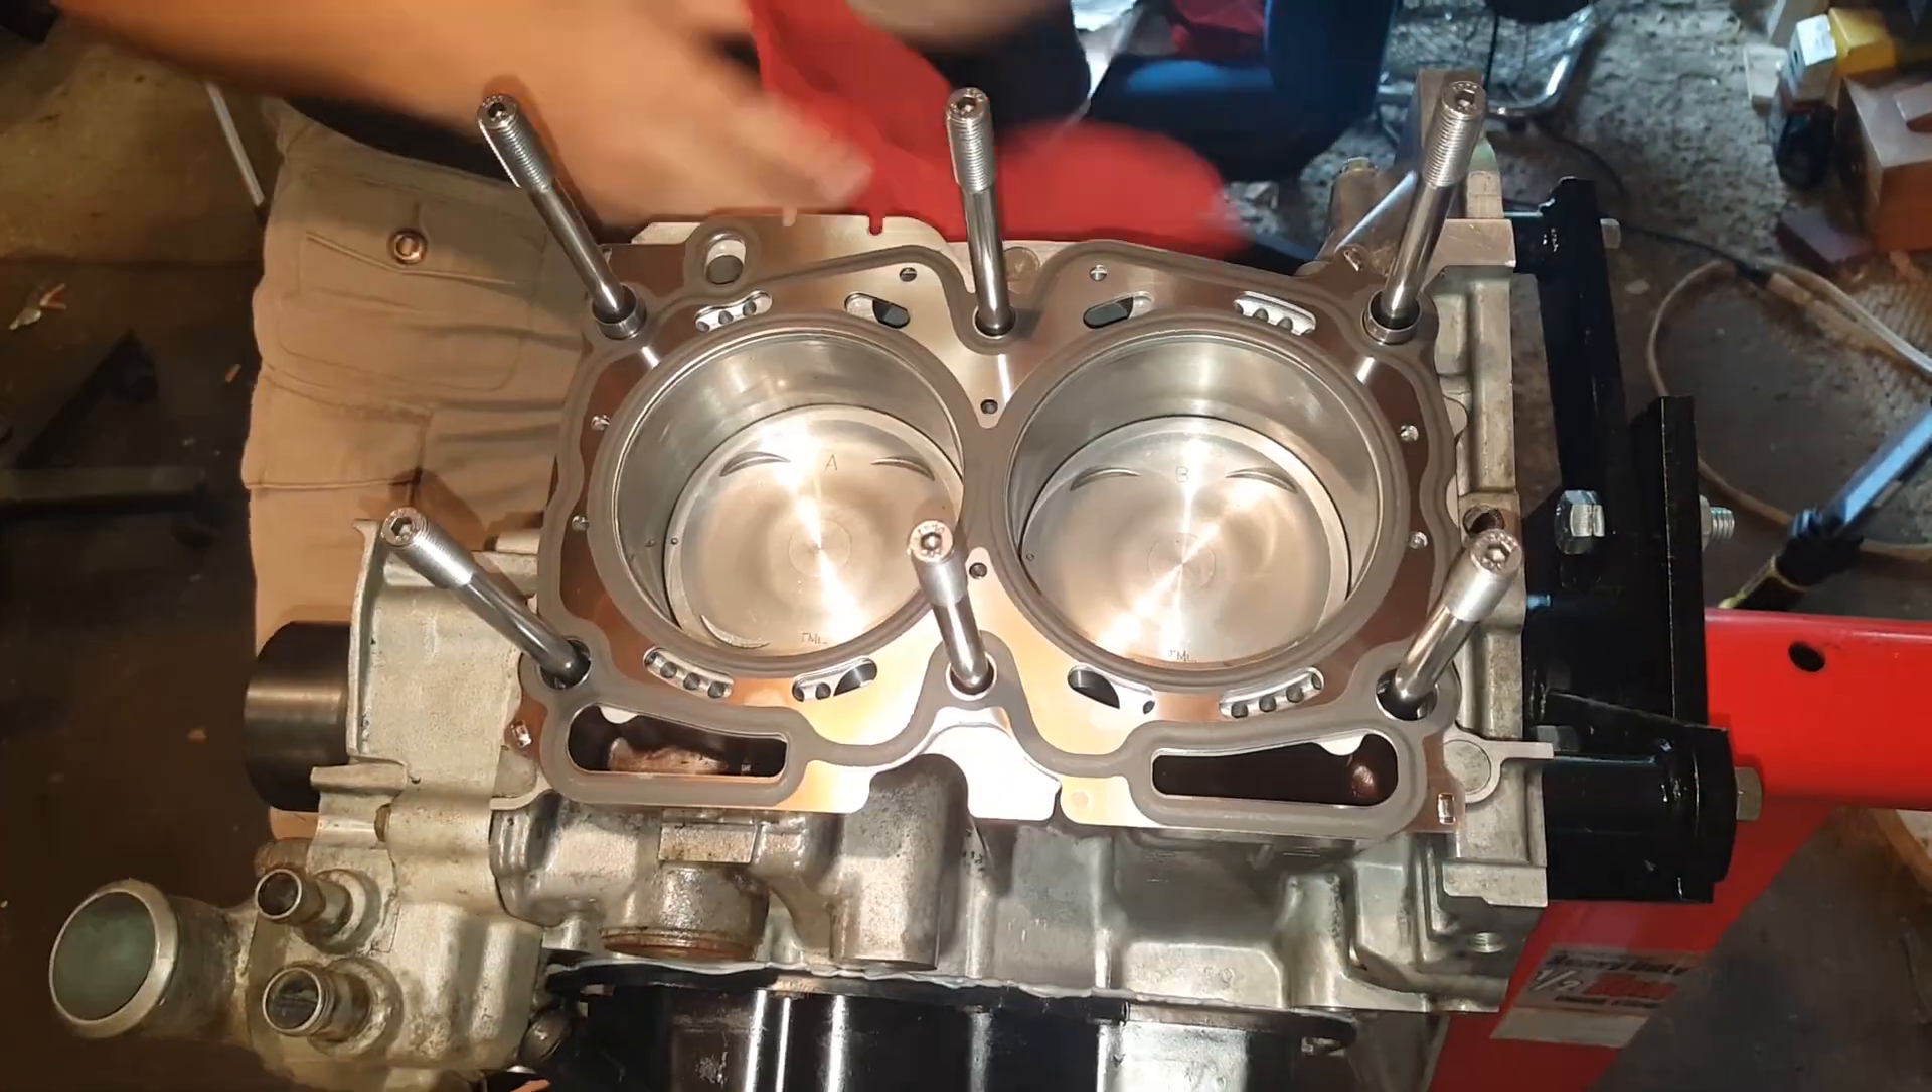But as you can see here we do have the uh the block together. Uh head studs are in. All the pistons are installed and everything. This is basically ready for the heads at this point.